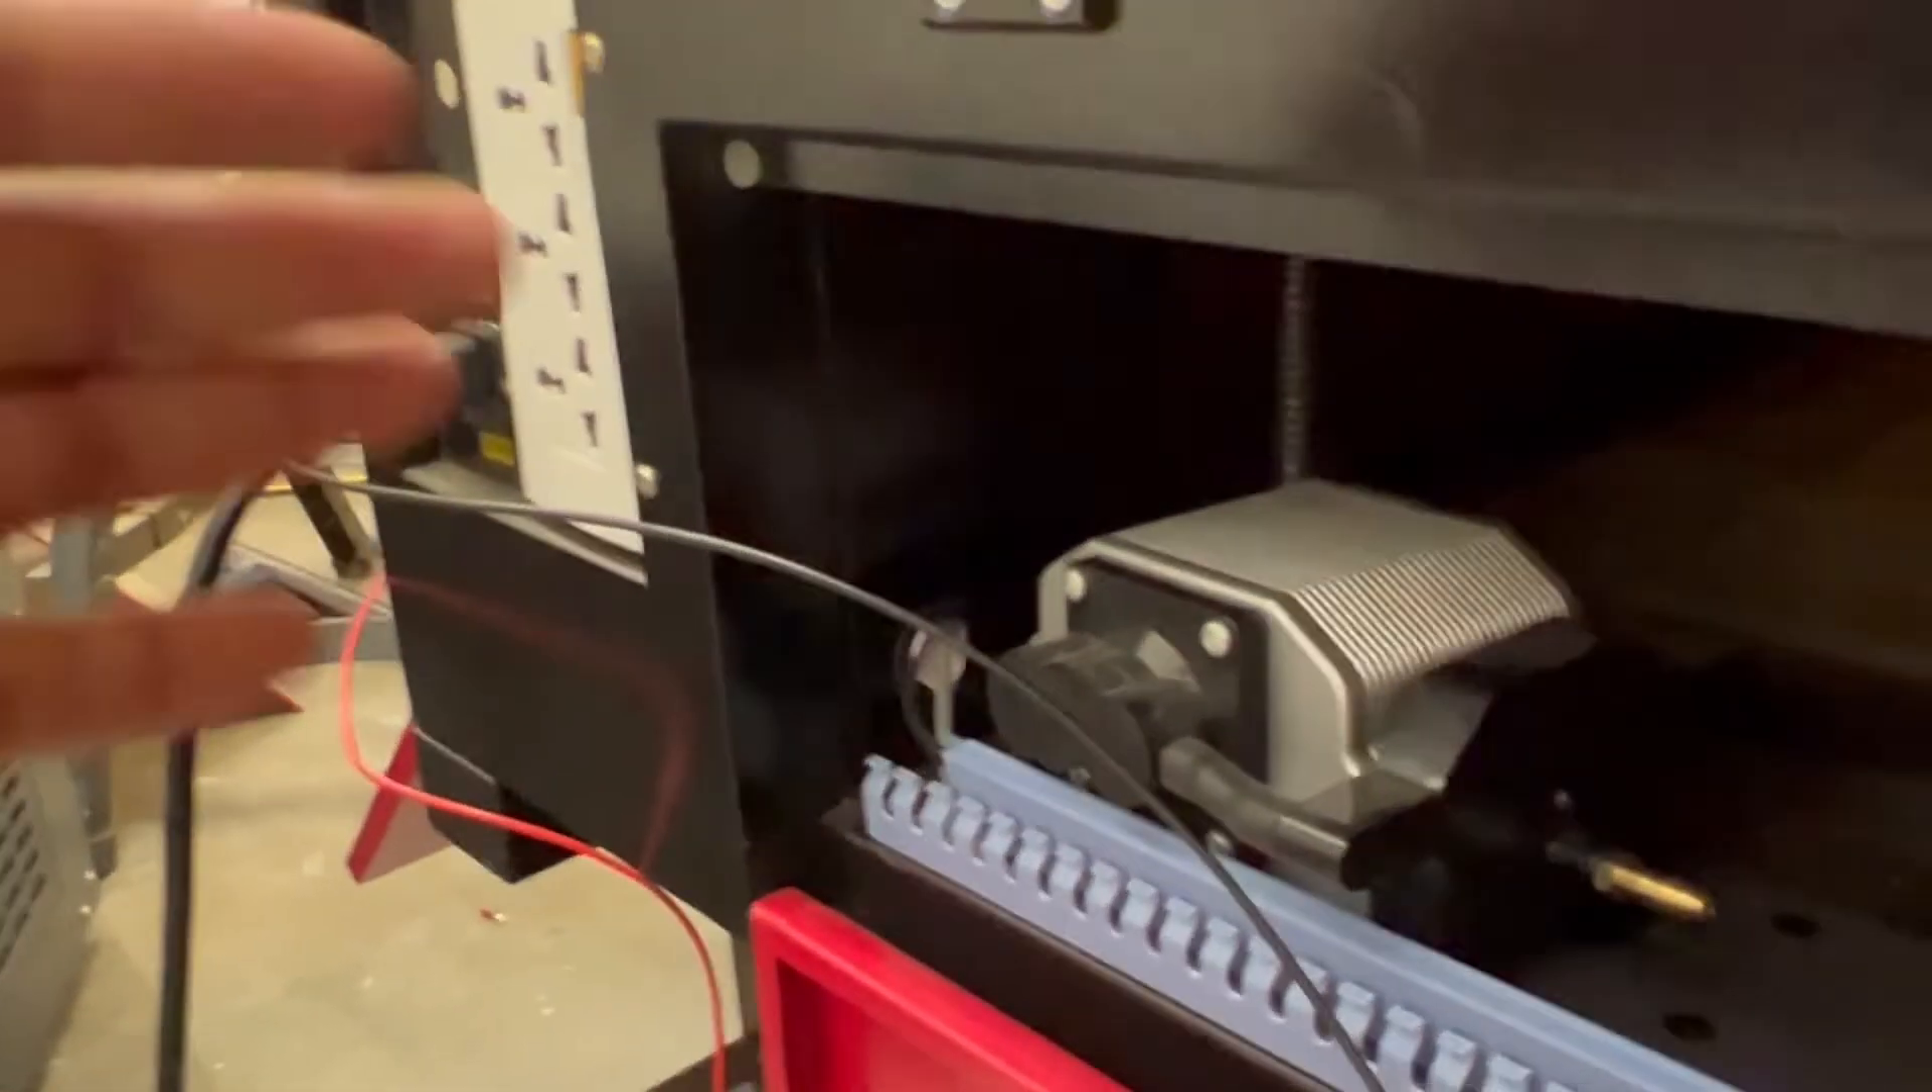So i have my wires here i haven't tucked them into the track yet but you can see they go all the way around the machine.